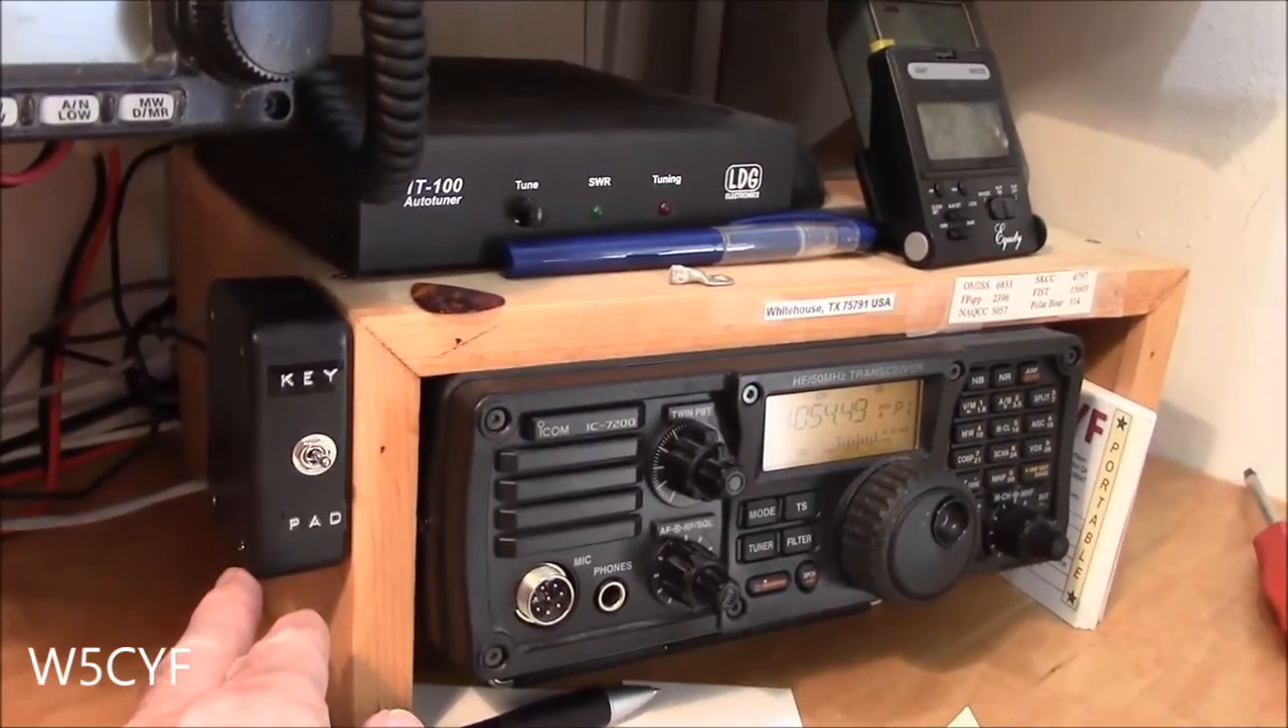Well, here's the switch and I have attached it over here to the edge of the box.